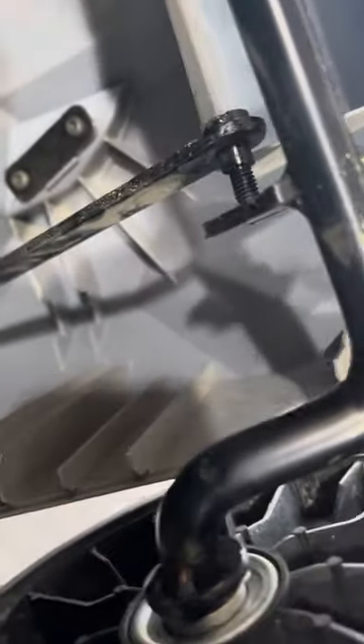This little bolt here fits into that notch and i think i lost a nut to secure it.